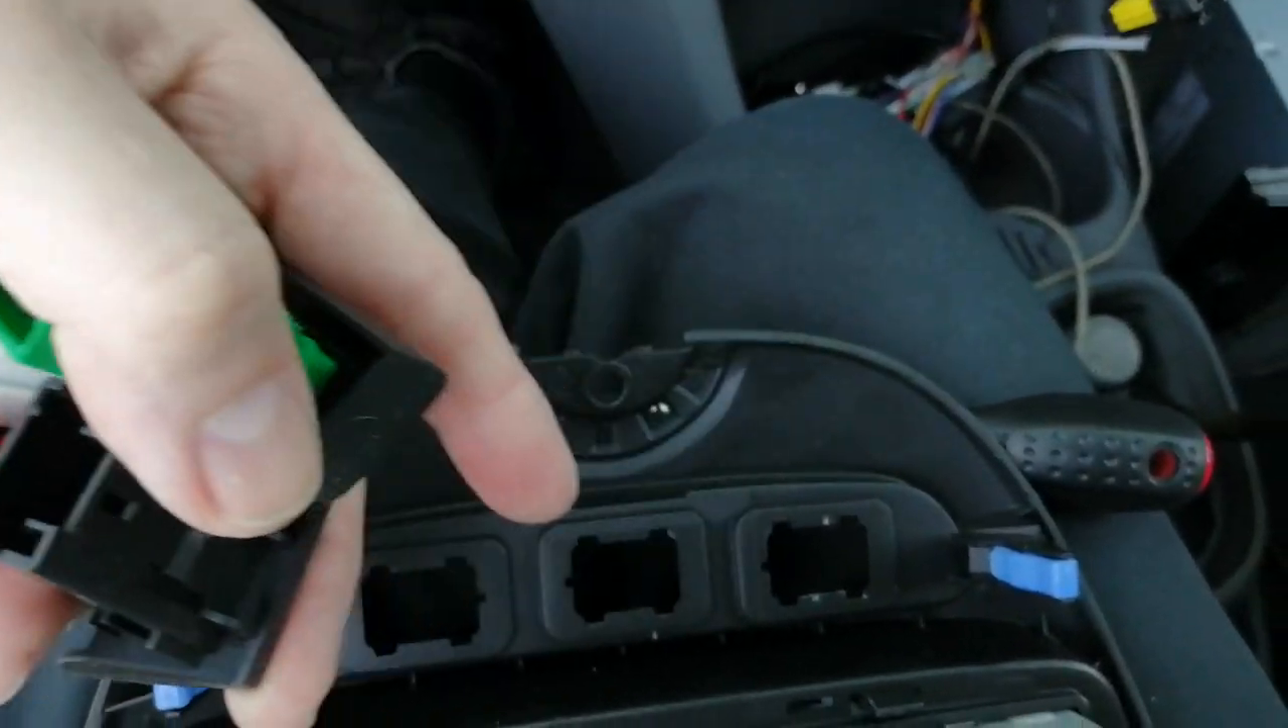There's our connectors or plugs rather all removed from the holes.